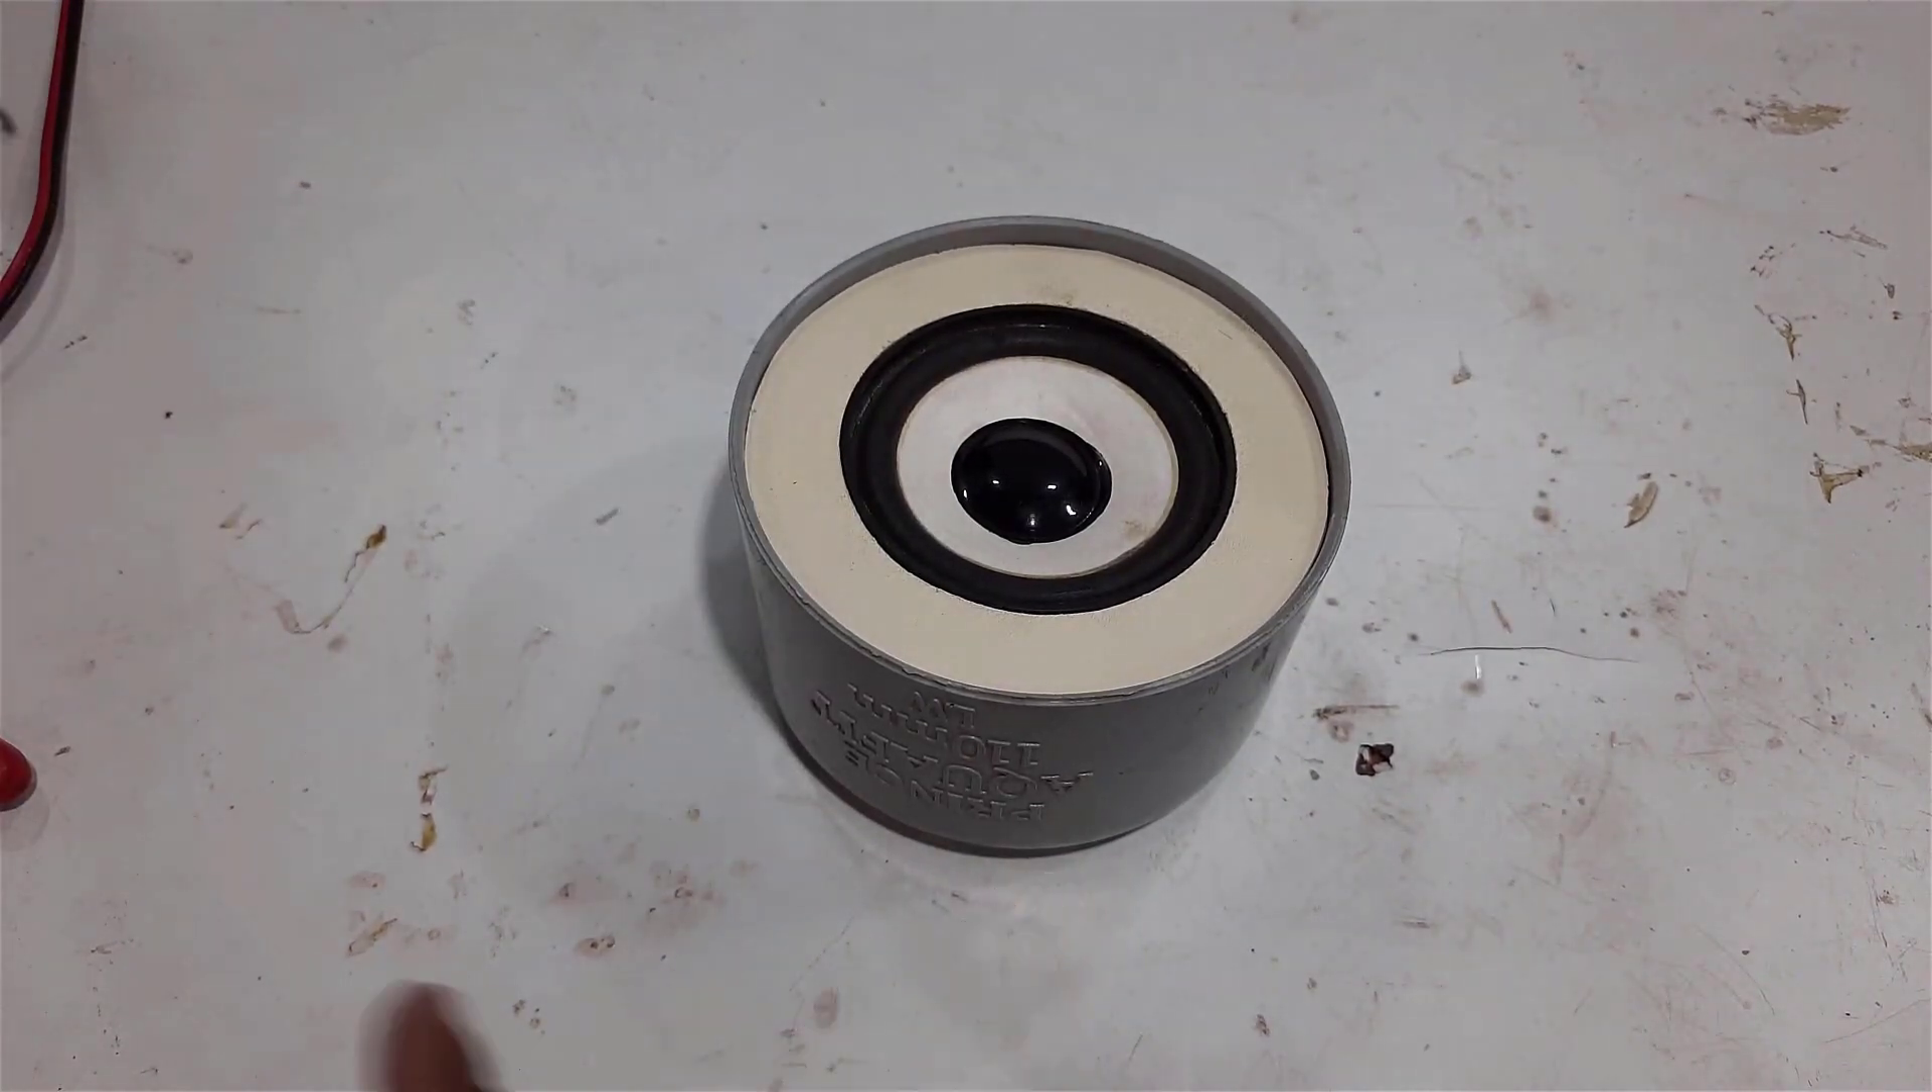देख सकते हैं इस speaker को भी मैंने अच्छी तरीके से यहाँ पर लगा दिया है।